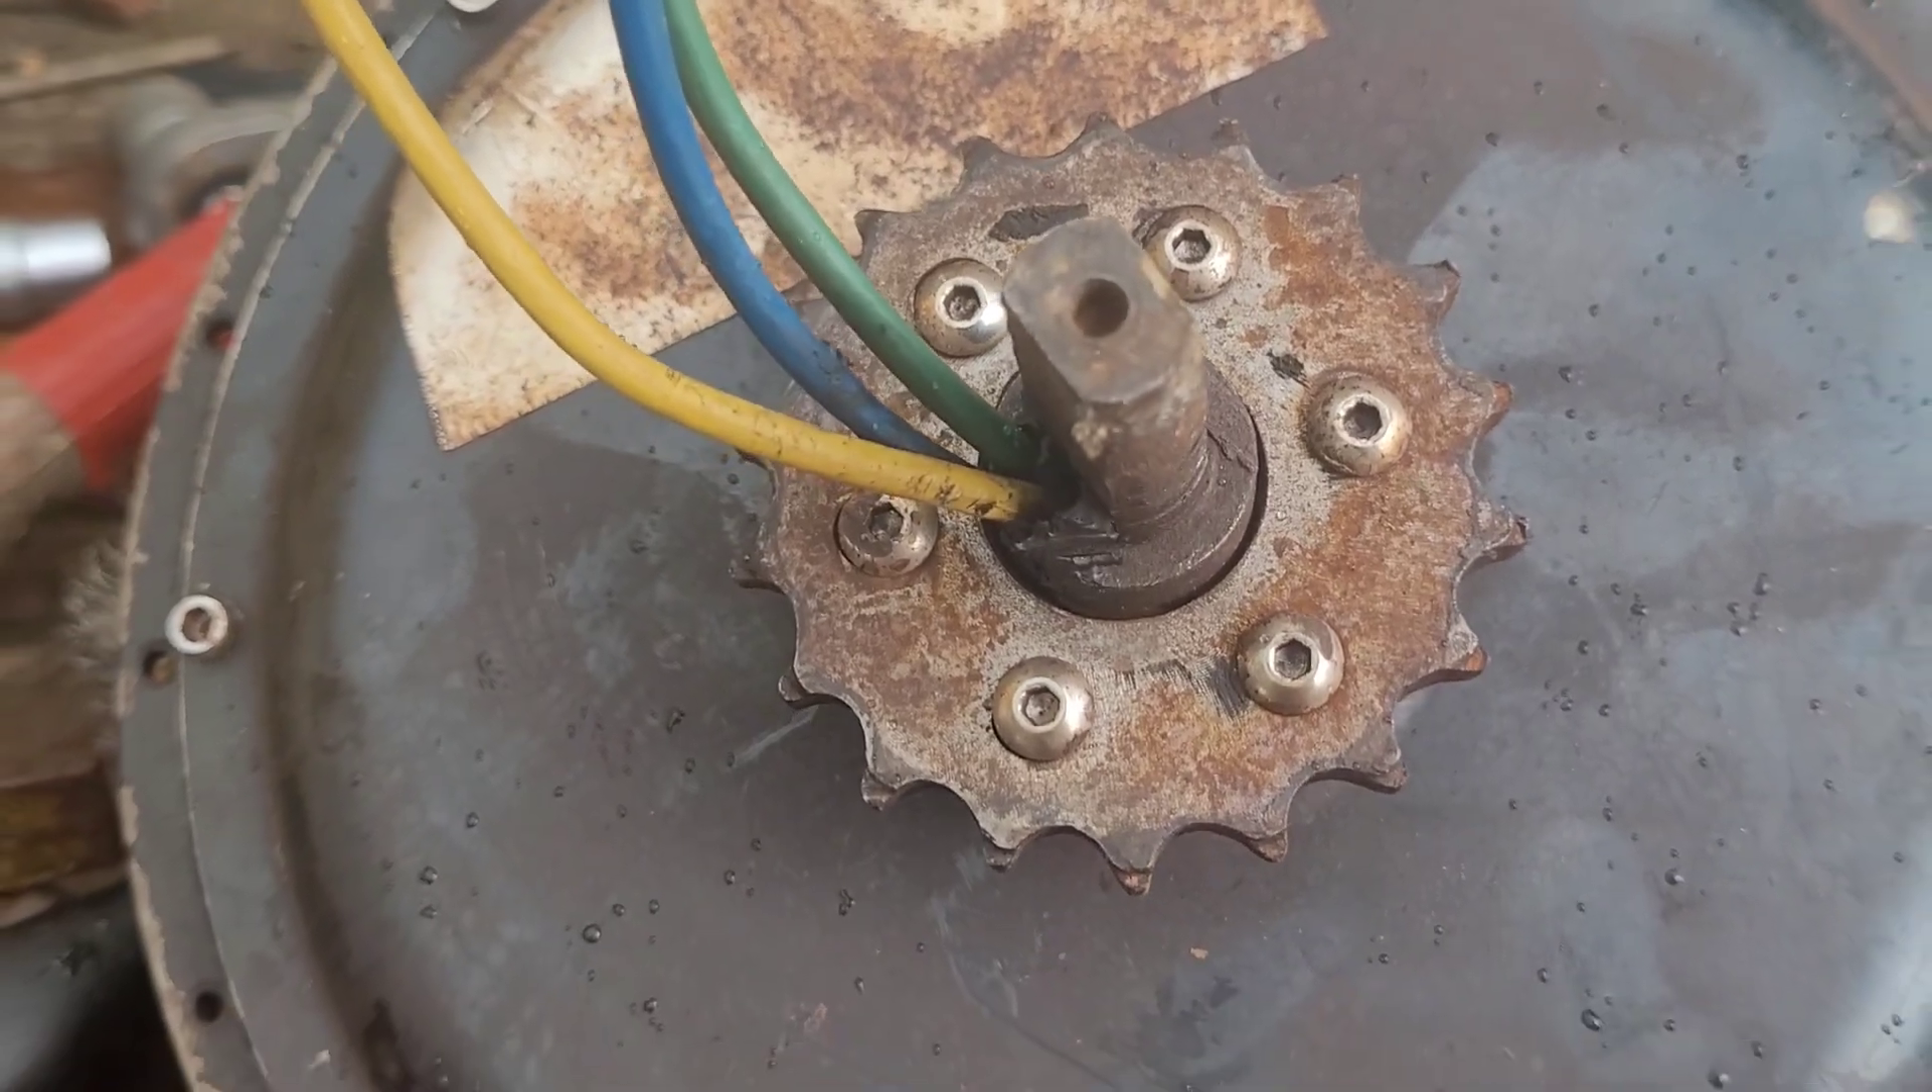So here's the three kilowatt motor with the 18 tooth gear on.